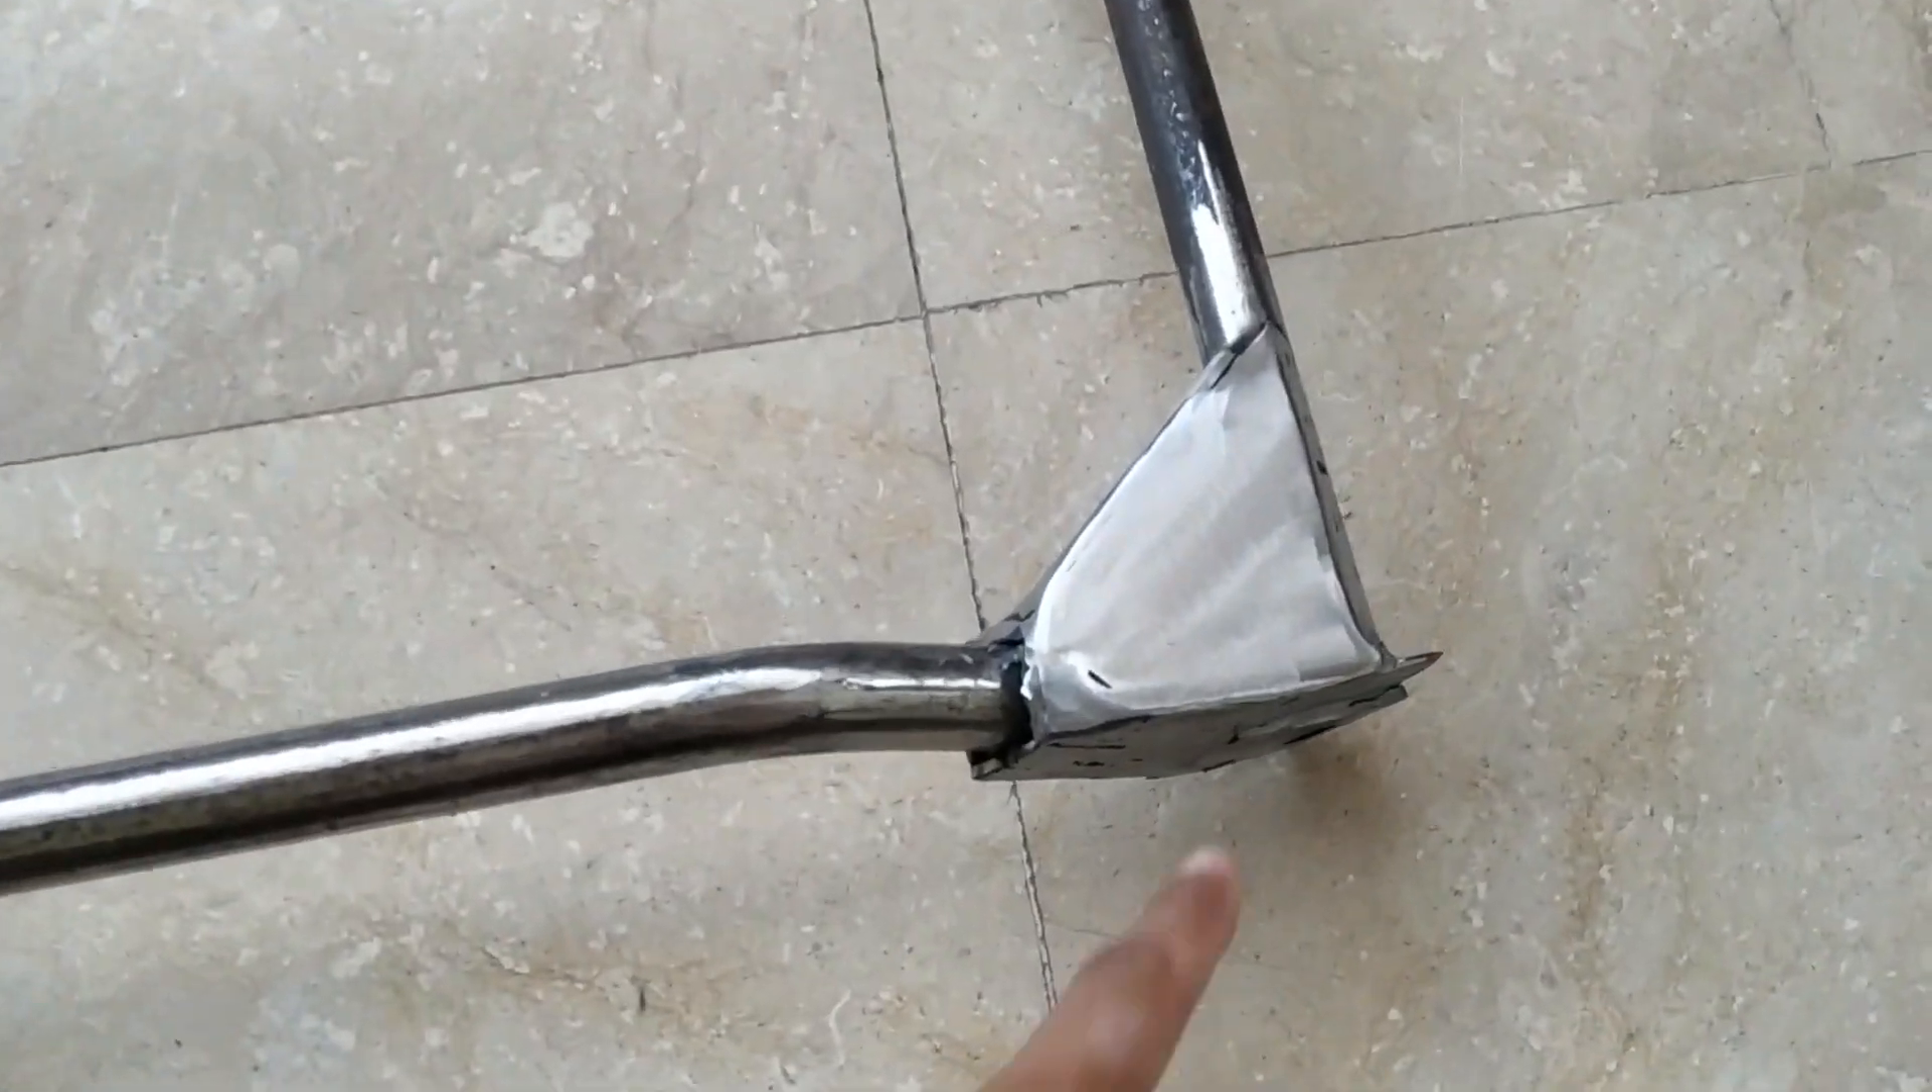The gussets job on one side is done.